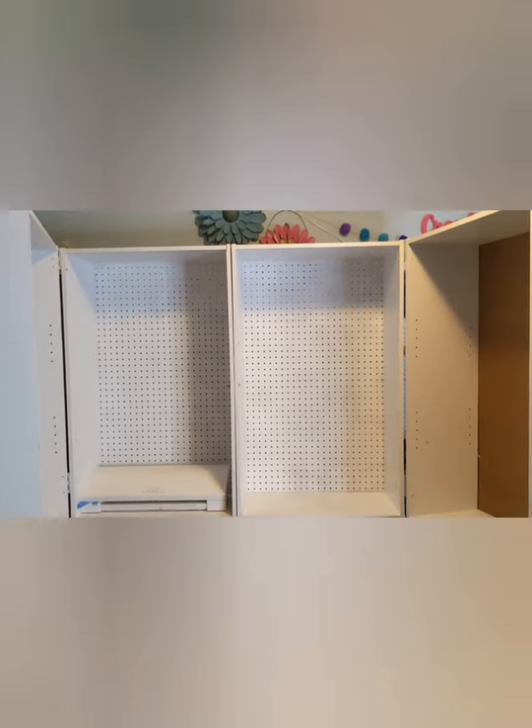And I still need to put all the shelves and the organizing stuff in.